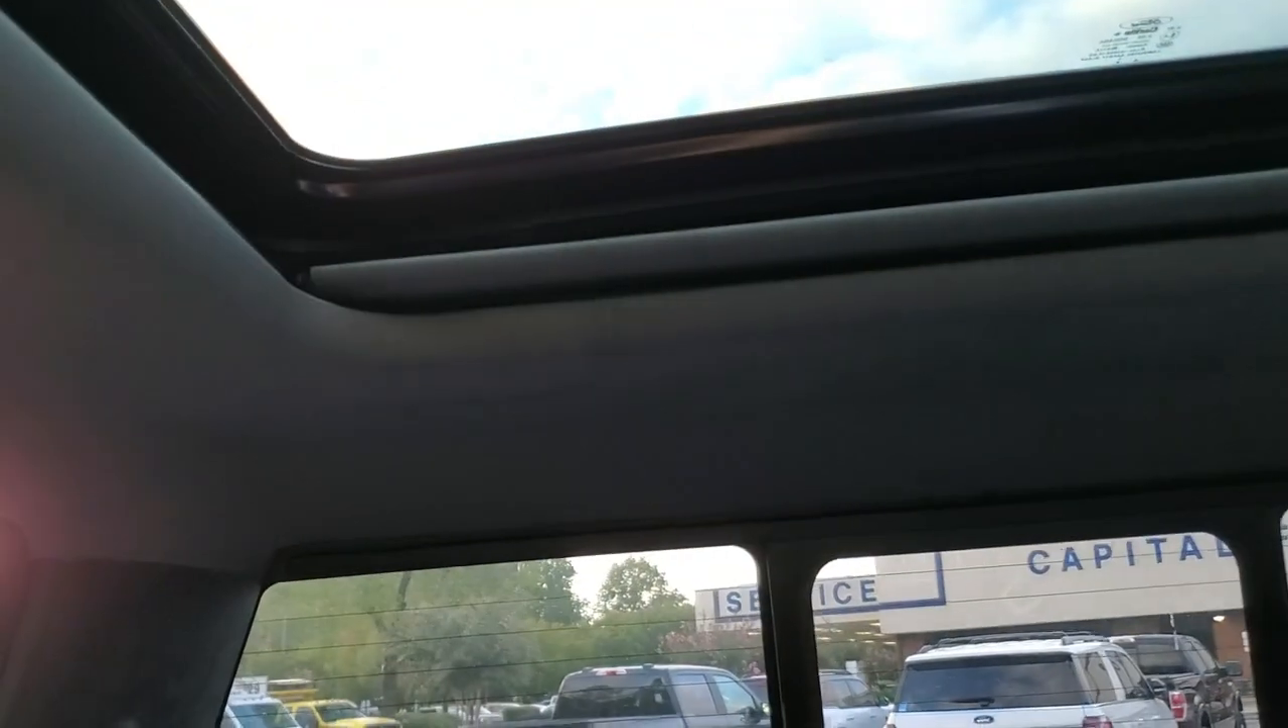Headliner is up.